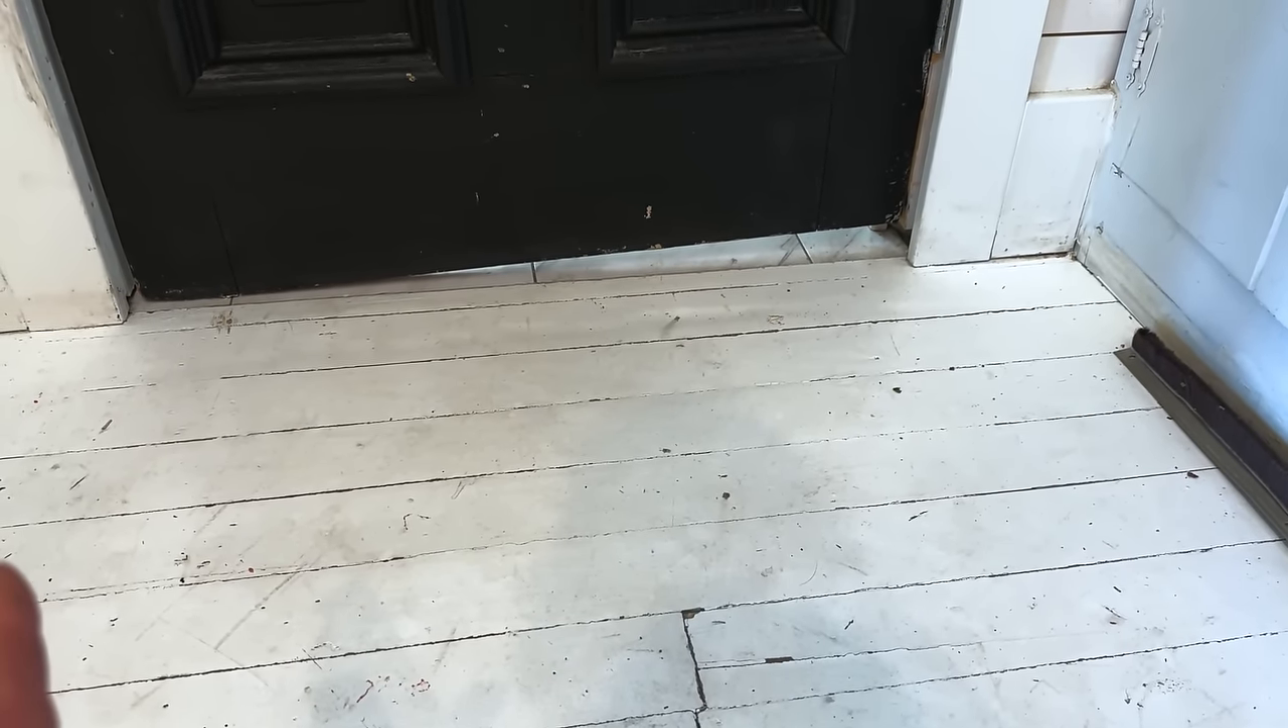You can see the gap there. That door is actually not cut straight. The gap is not quite that bad but that's how we got it.